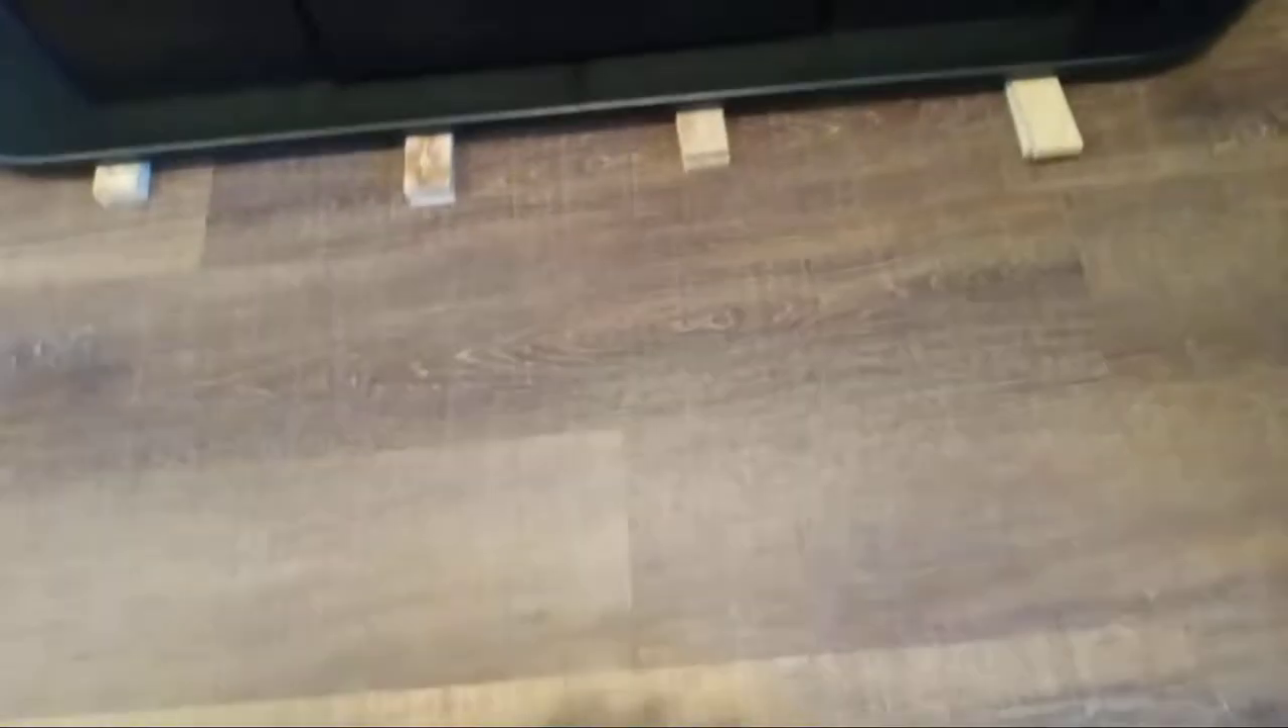So these are the shims that I use to make the aquarium level. They're in there pretty good. But these are obviously sticking out.